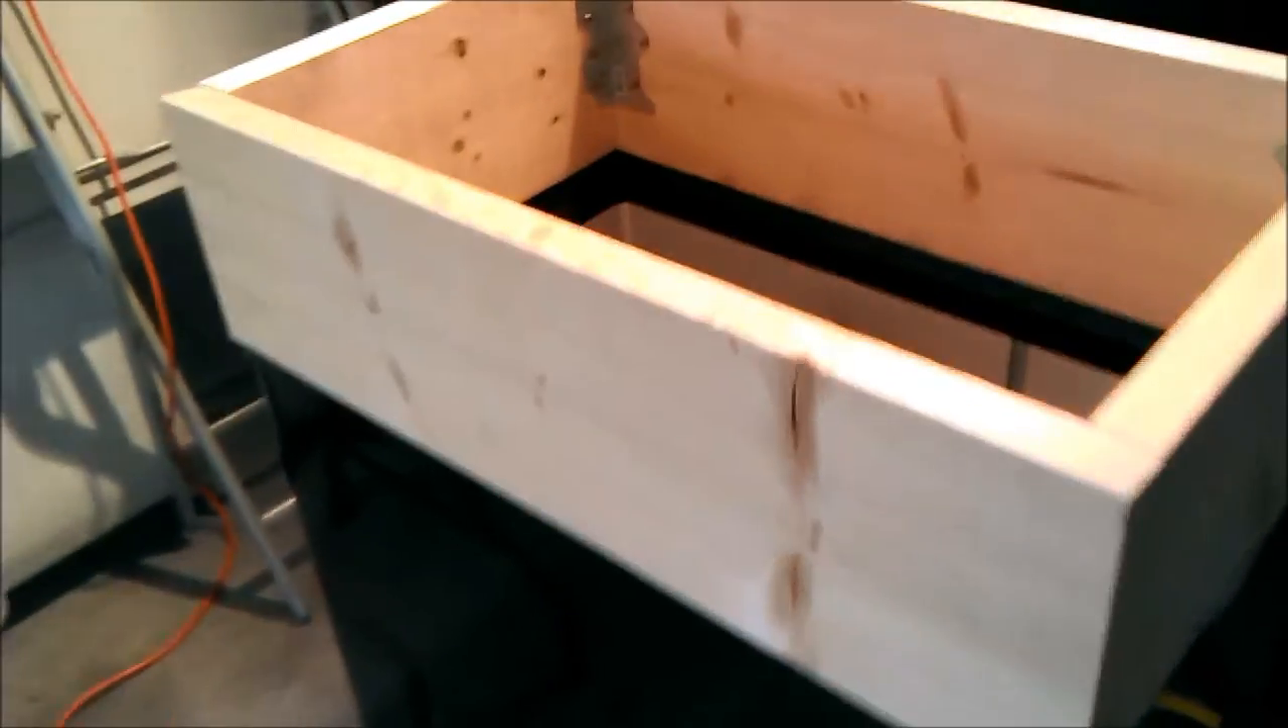Alrighty, so the inner collar is put together.